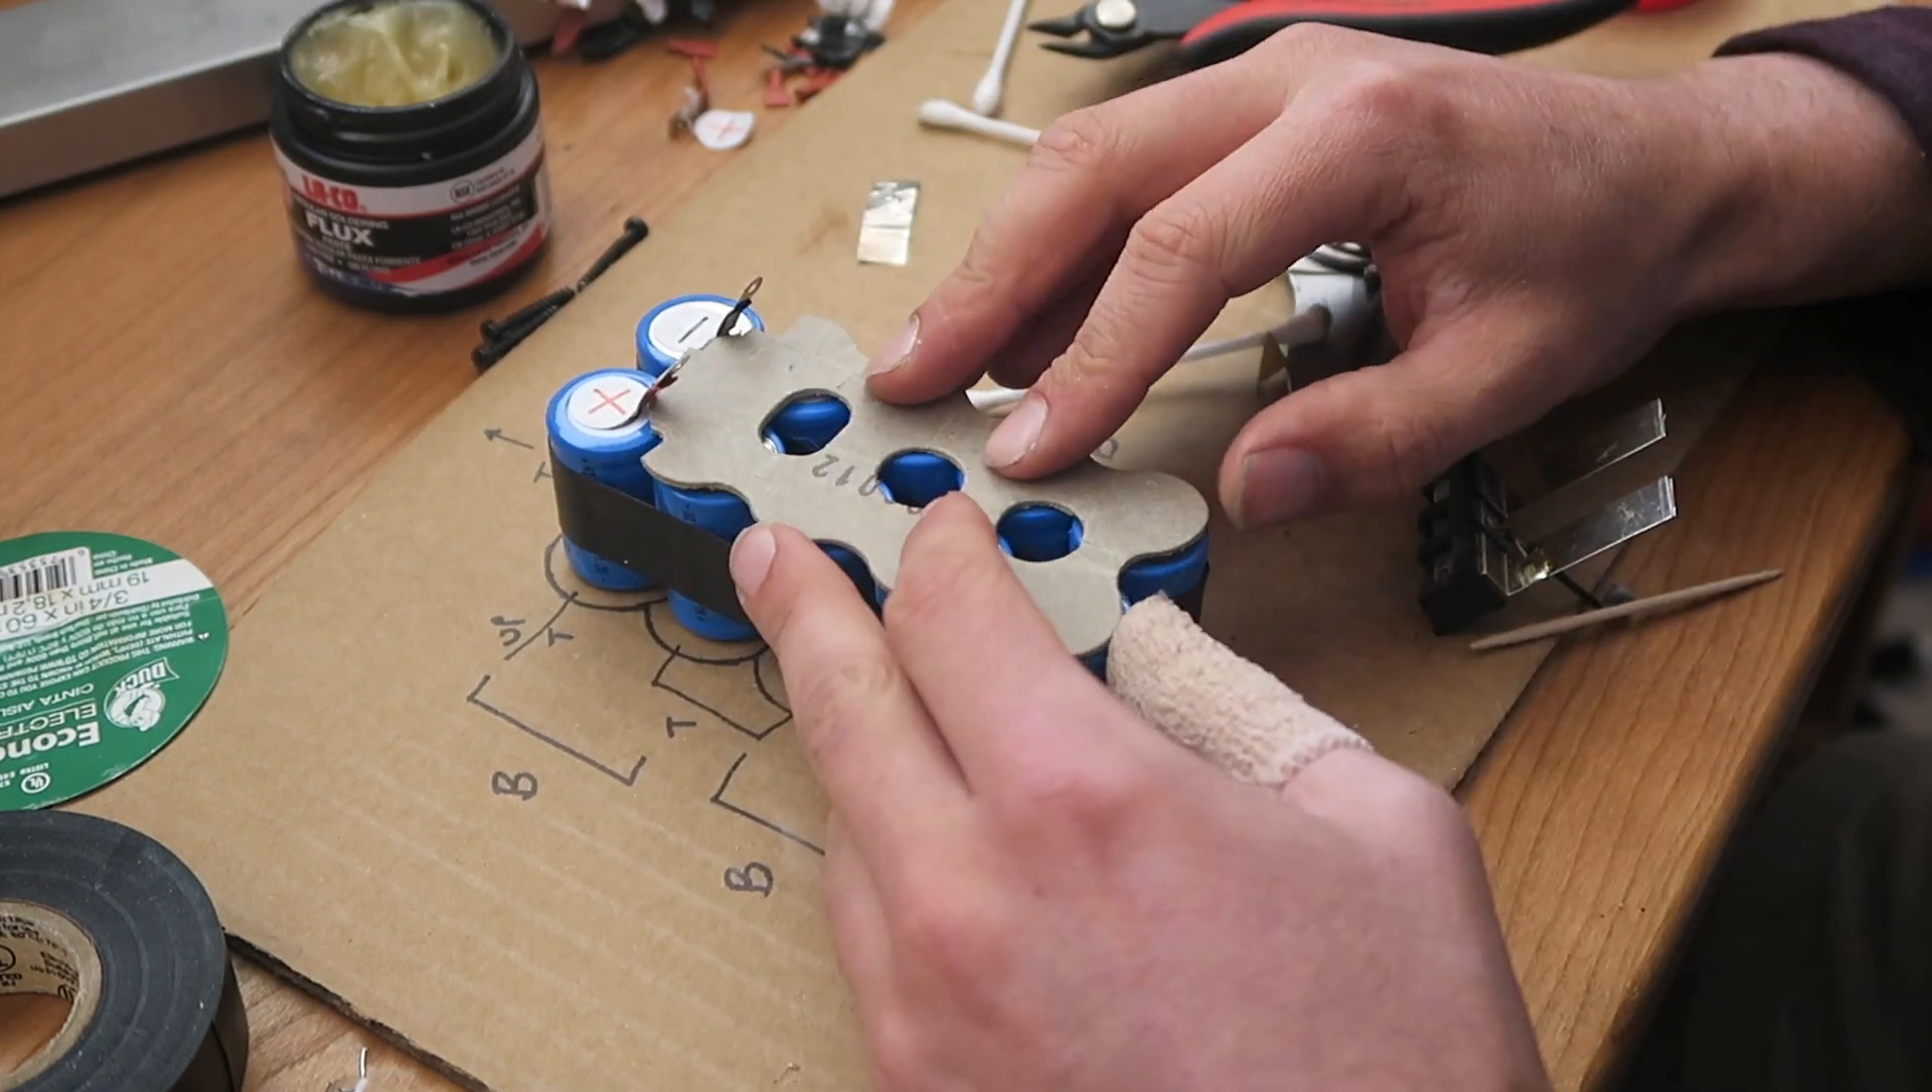So, I went ahead and reapplied my little cardboard protective sleeve right here.